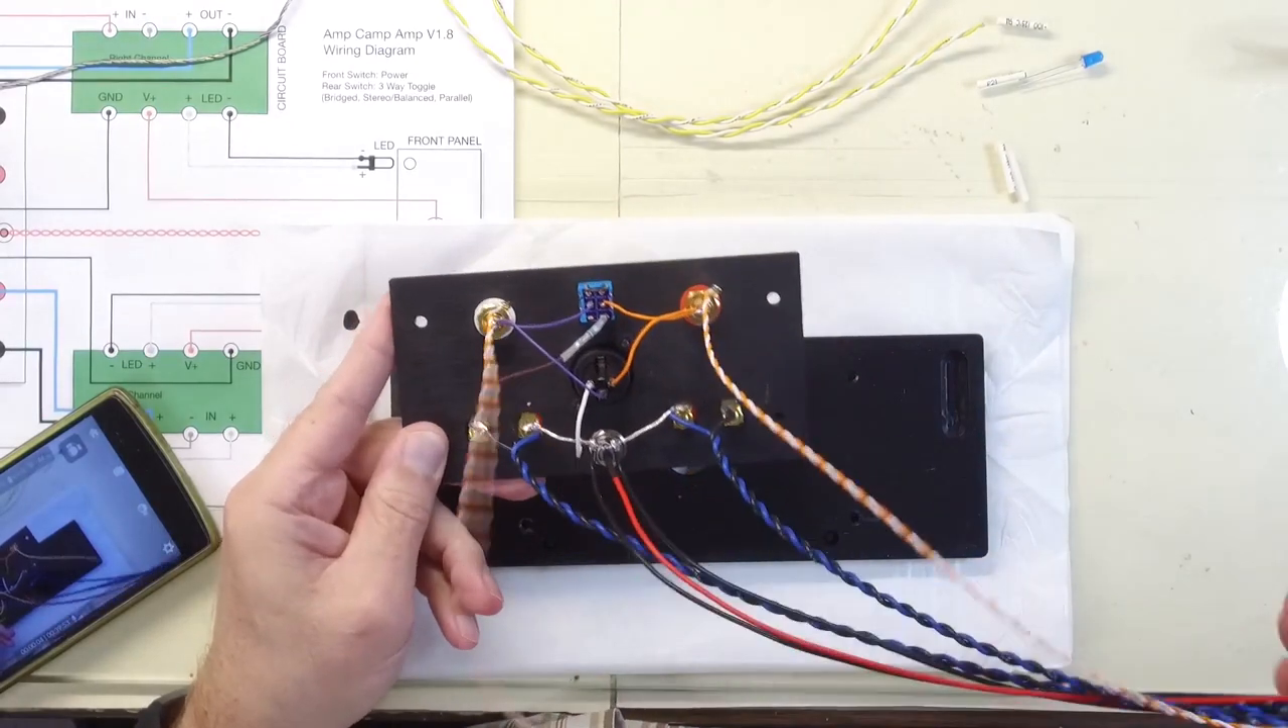Well I've got uh the back plate all wired with the uh flying leads here and uh you'll see that I didn't um use all the wire that came with the kit.